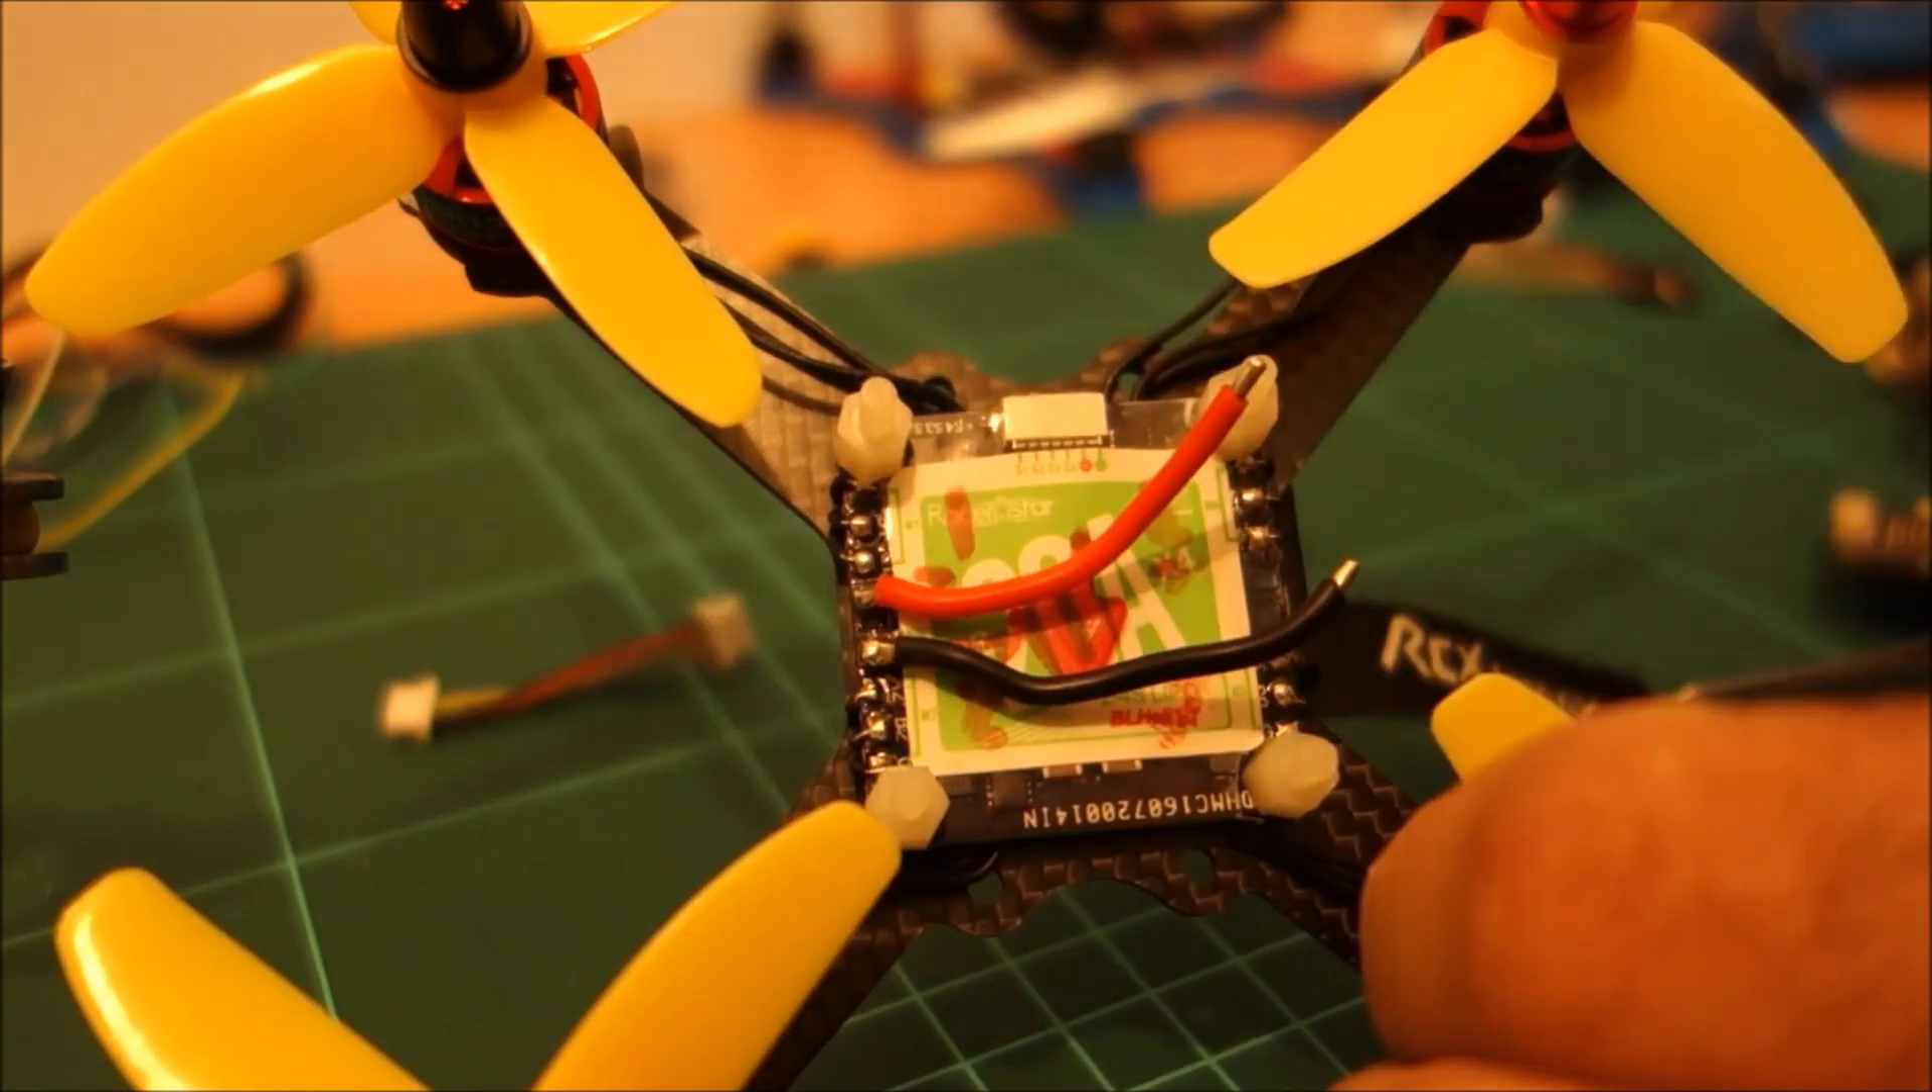The other thing I have done is I've just gone ahead and put some 18 gauge wire on here.